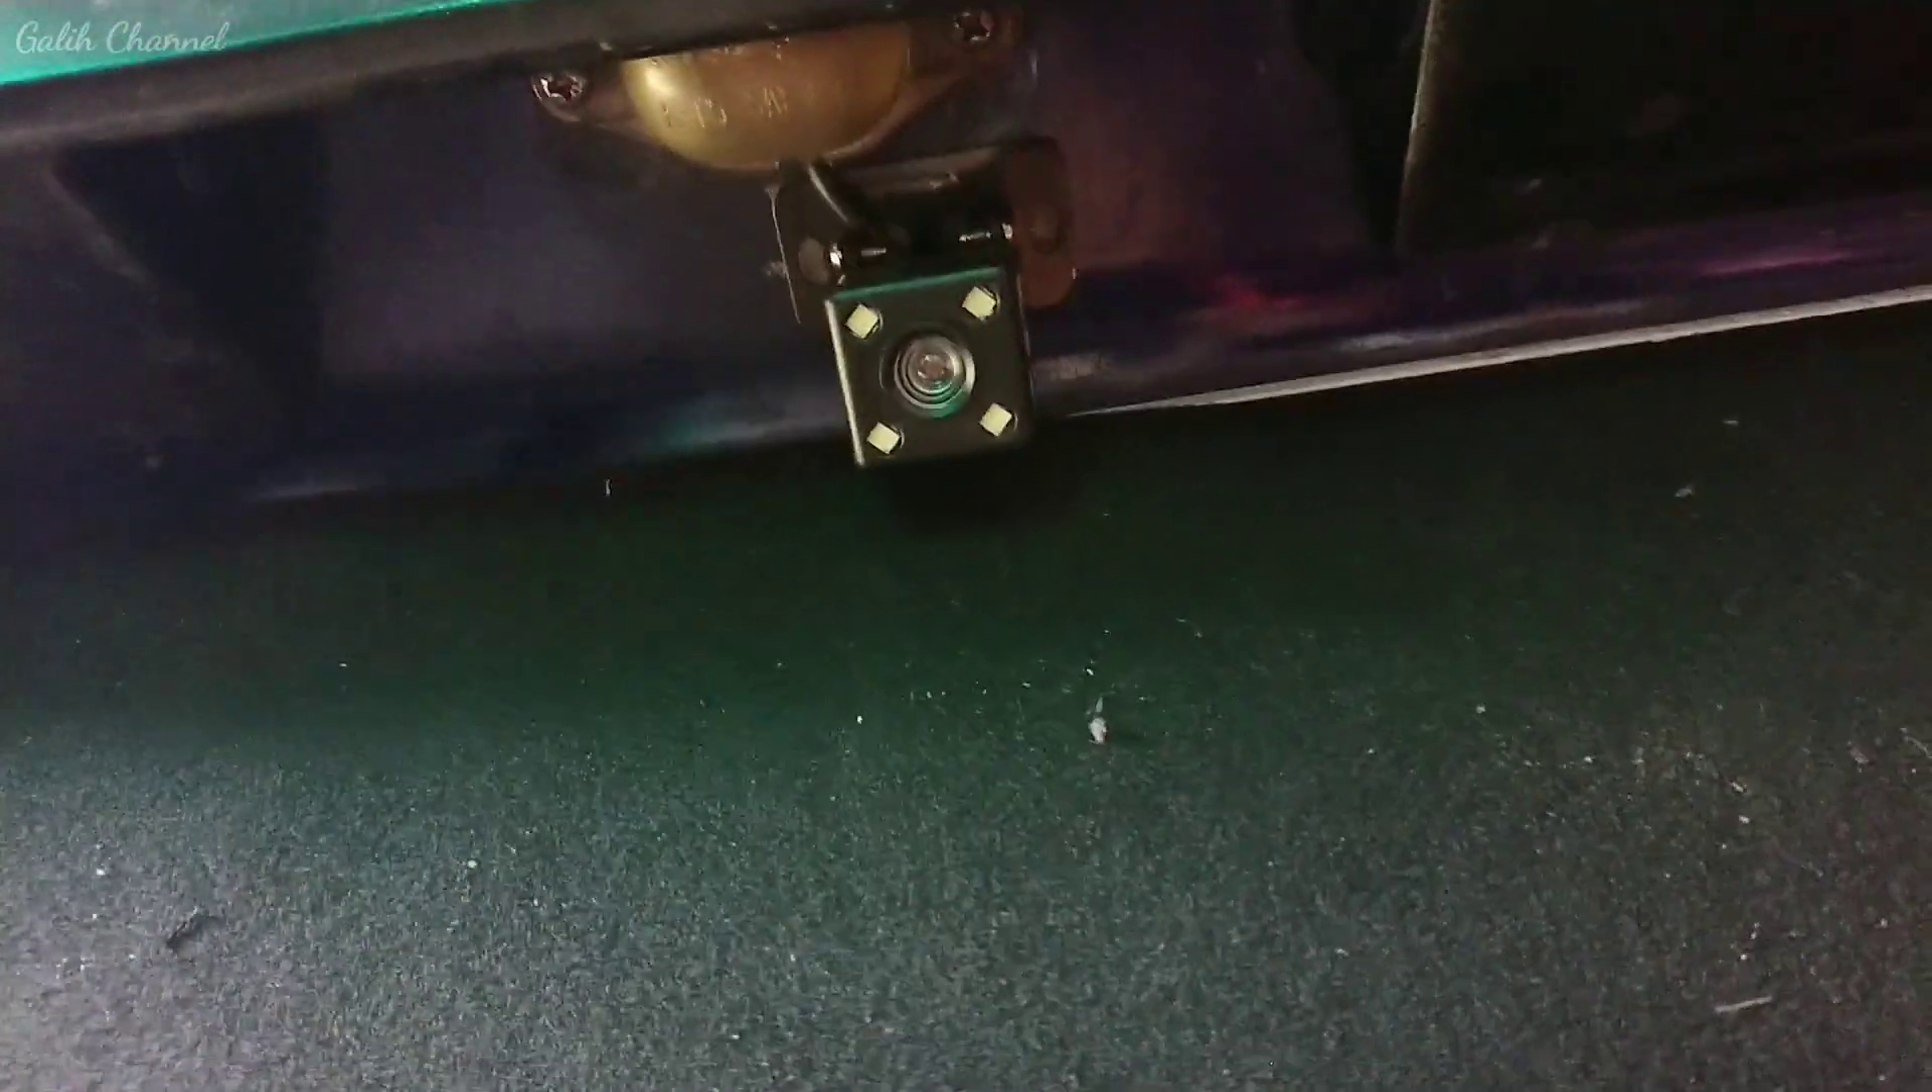Ini sudah saya pasang dan sudah saya atur ya untuk kamera belakangnya.